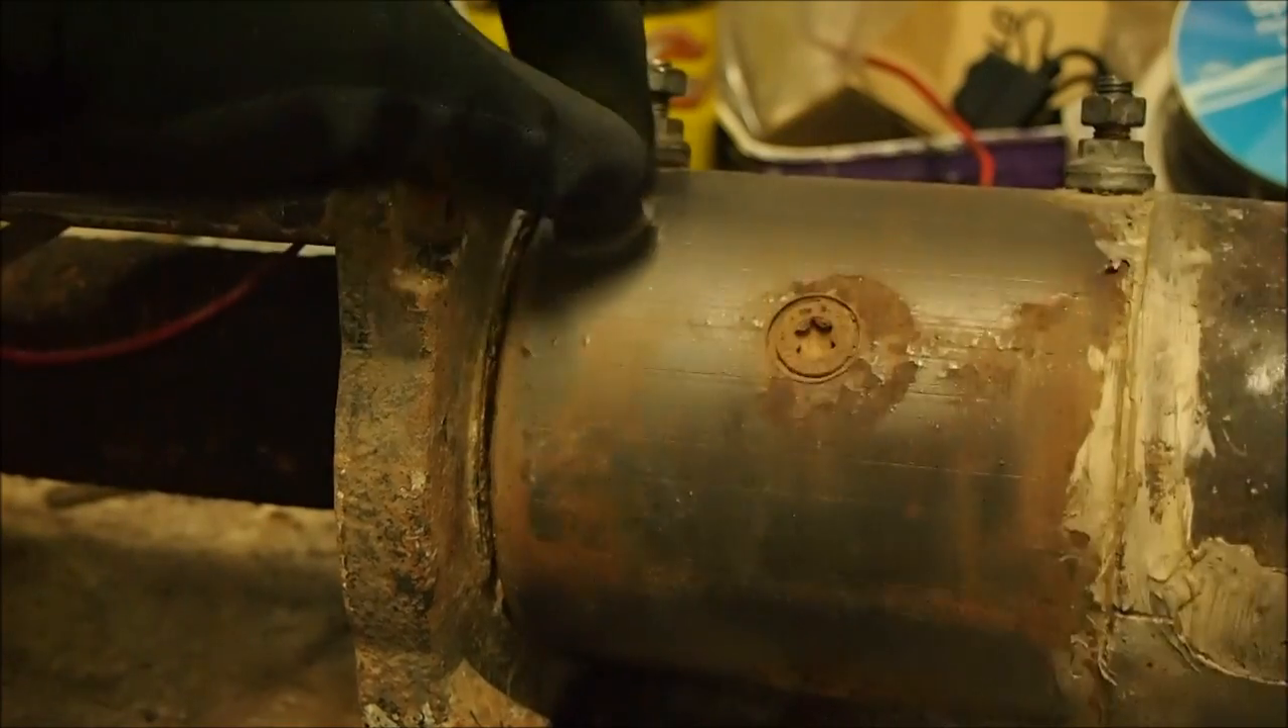So, we have a little gap here now between the motor and drum support and the motor.